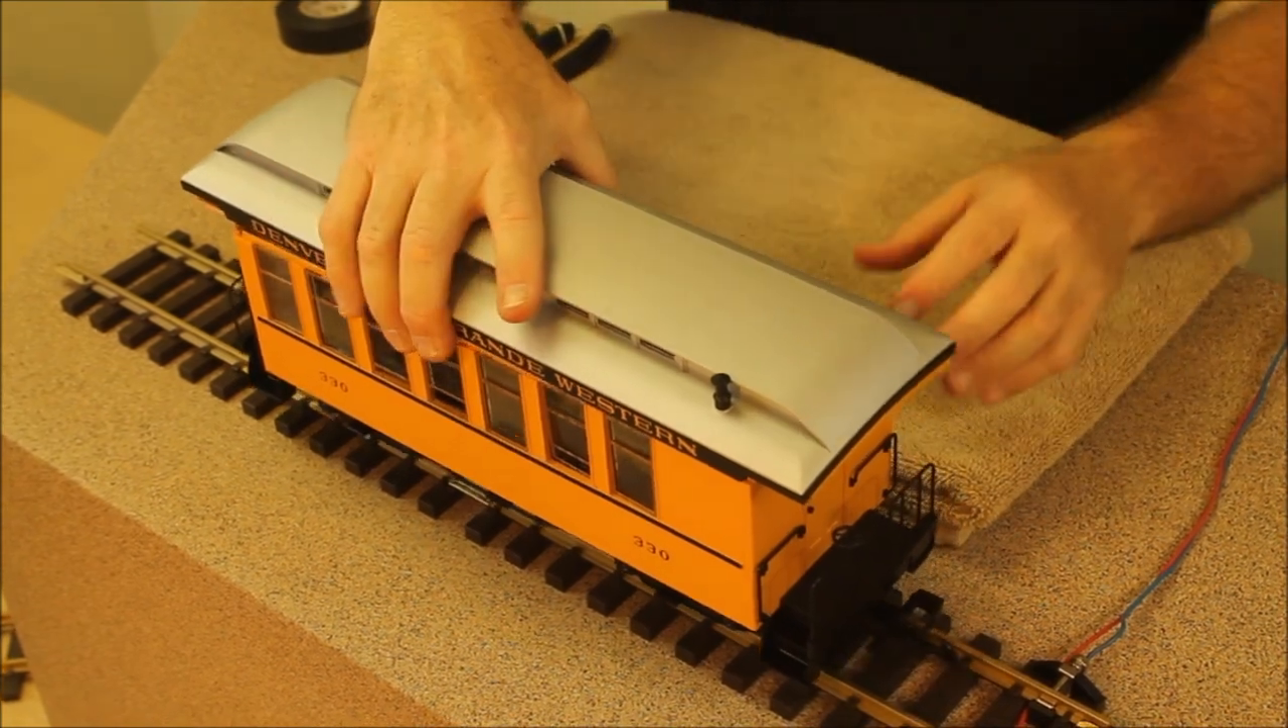We got the roof back on we checked for wires uh pinched anywhere.